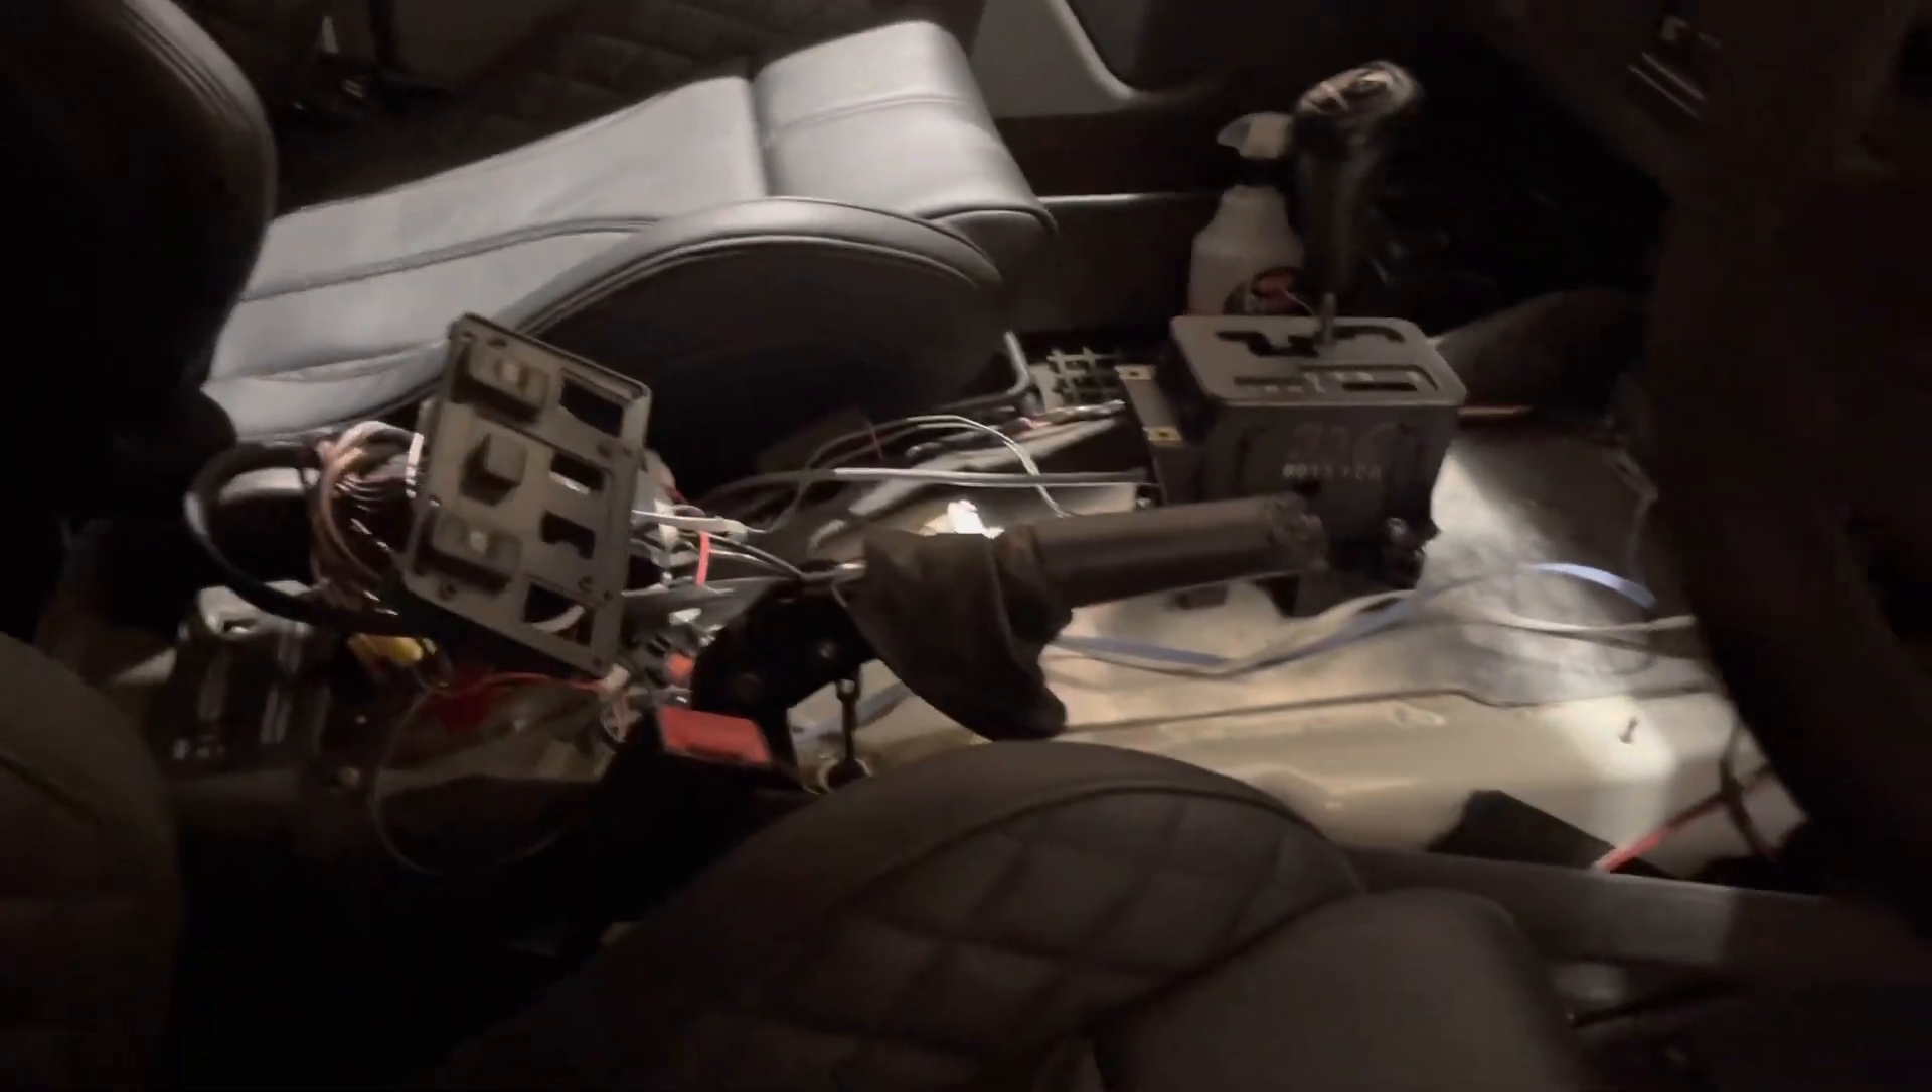Obviously you can see the centre console's missing. There's a centre console to build.